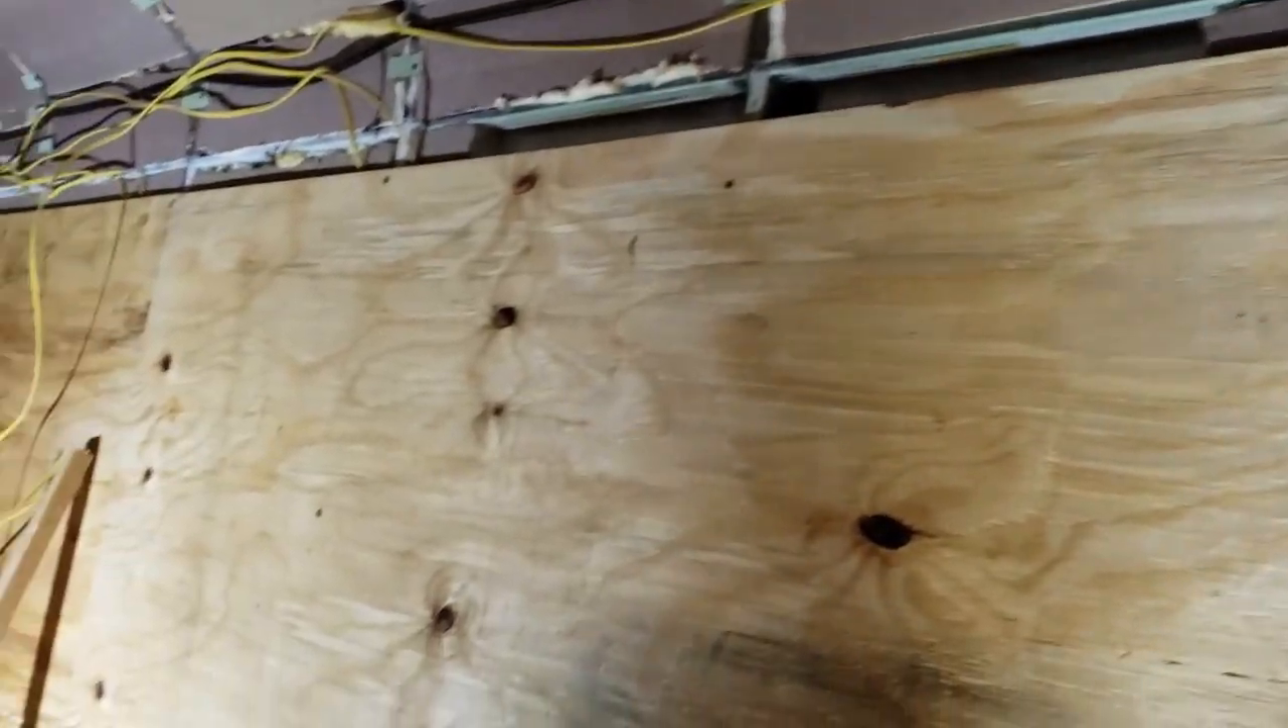So the progress today, I've got, uh, the plywood put up on this front part of the driver's side of the bus.